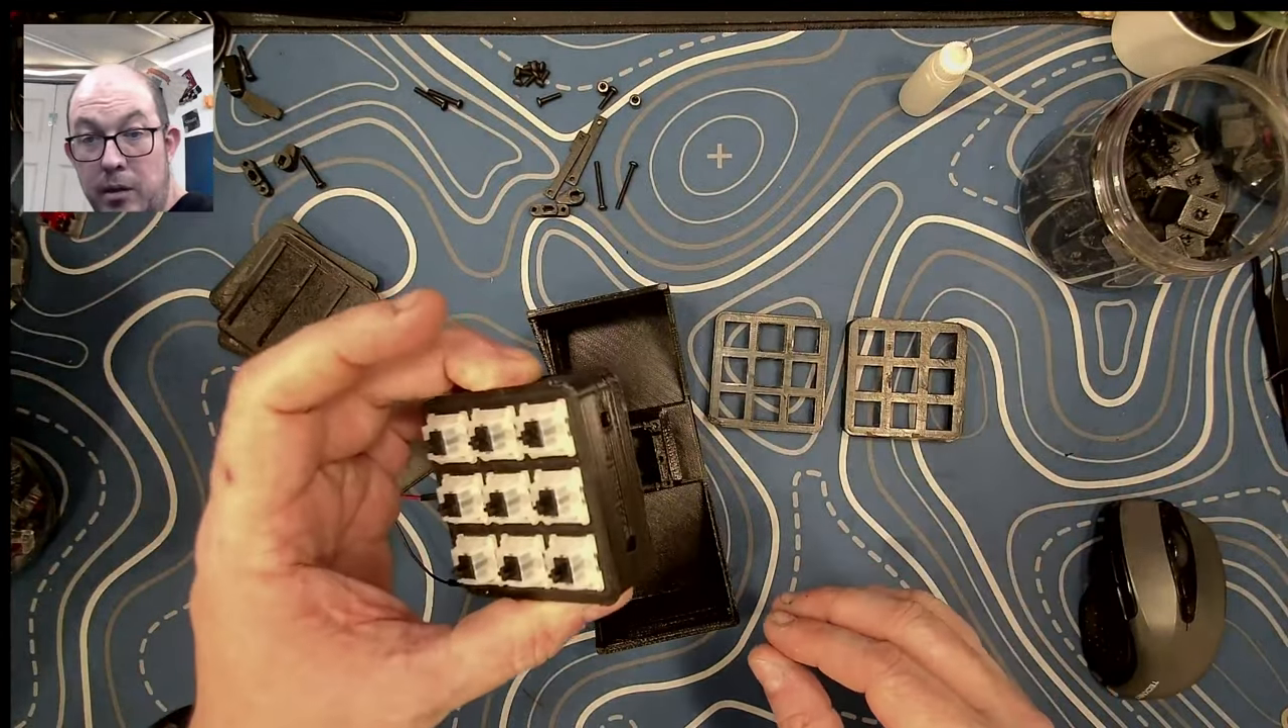I have one set of plates I haven't loaded yet.